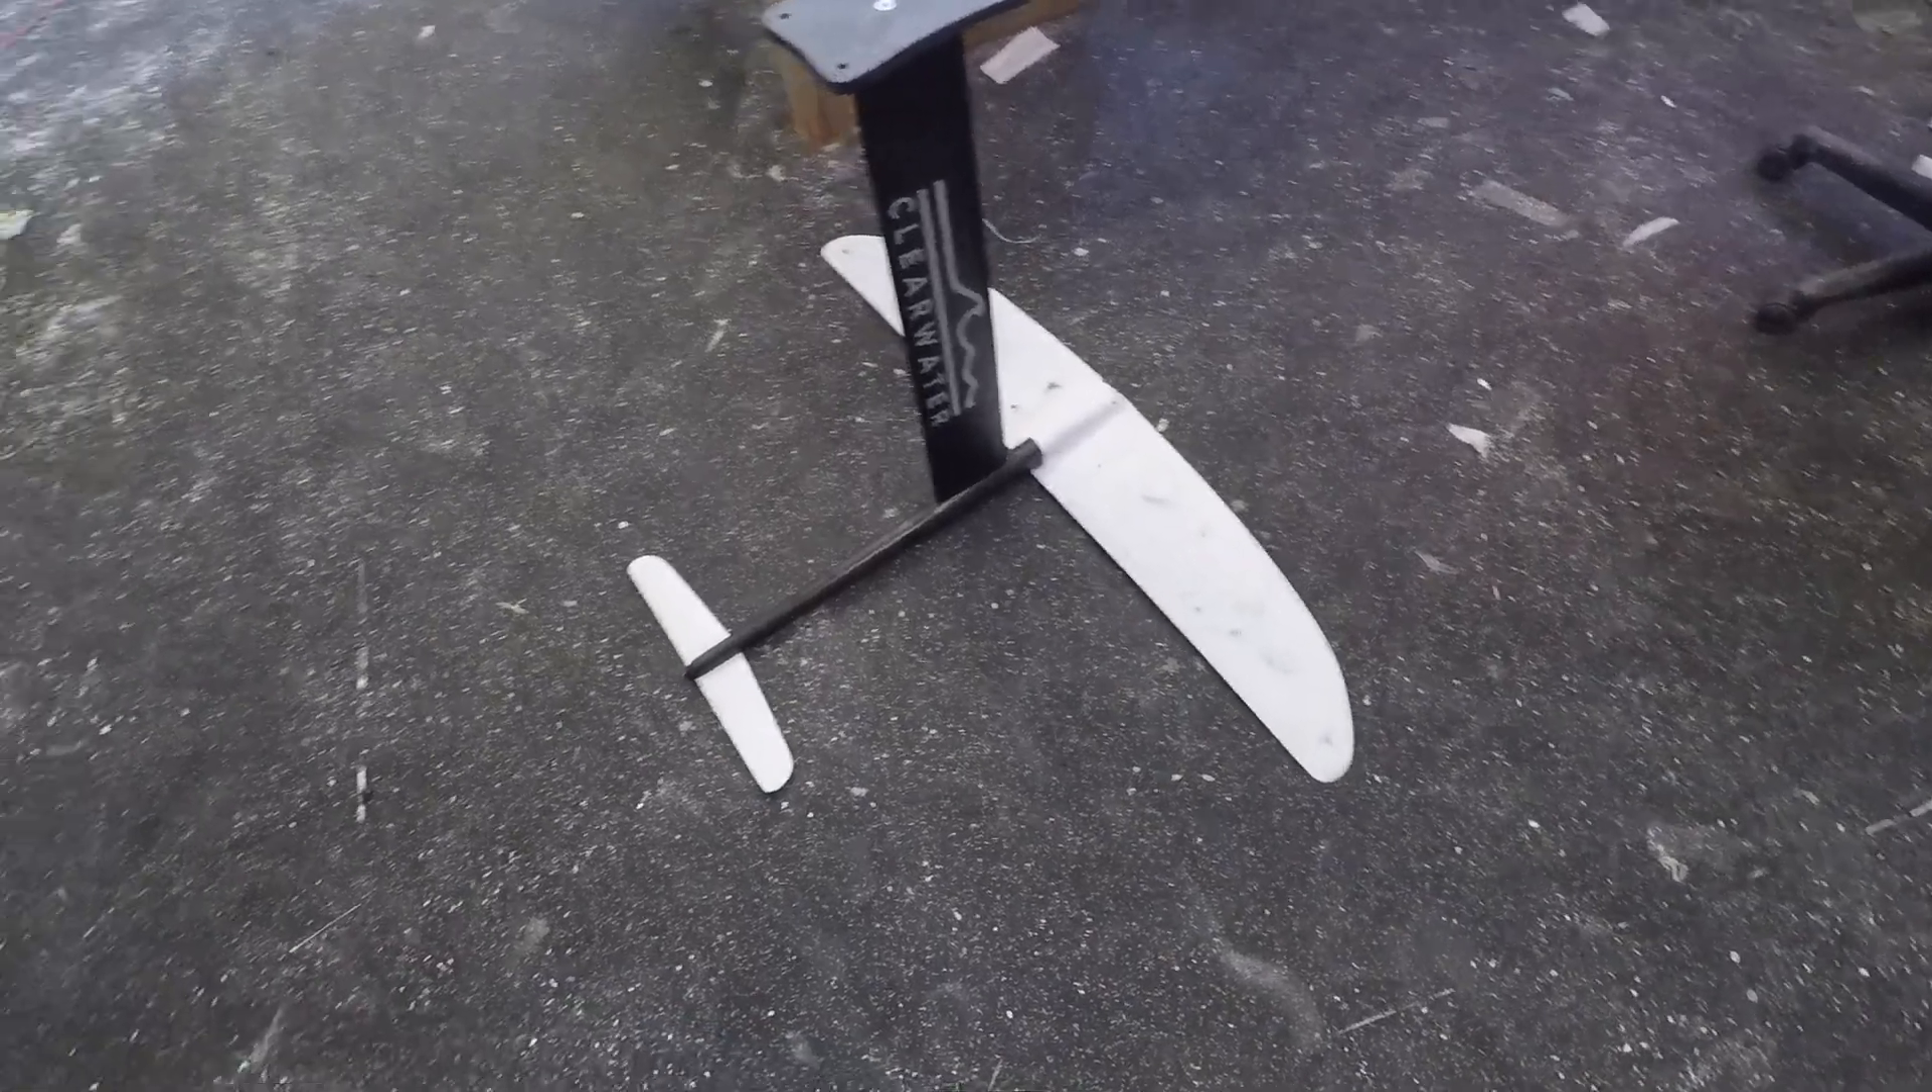Okay so now that's the fully rigged foil.